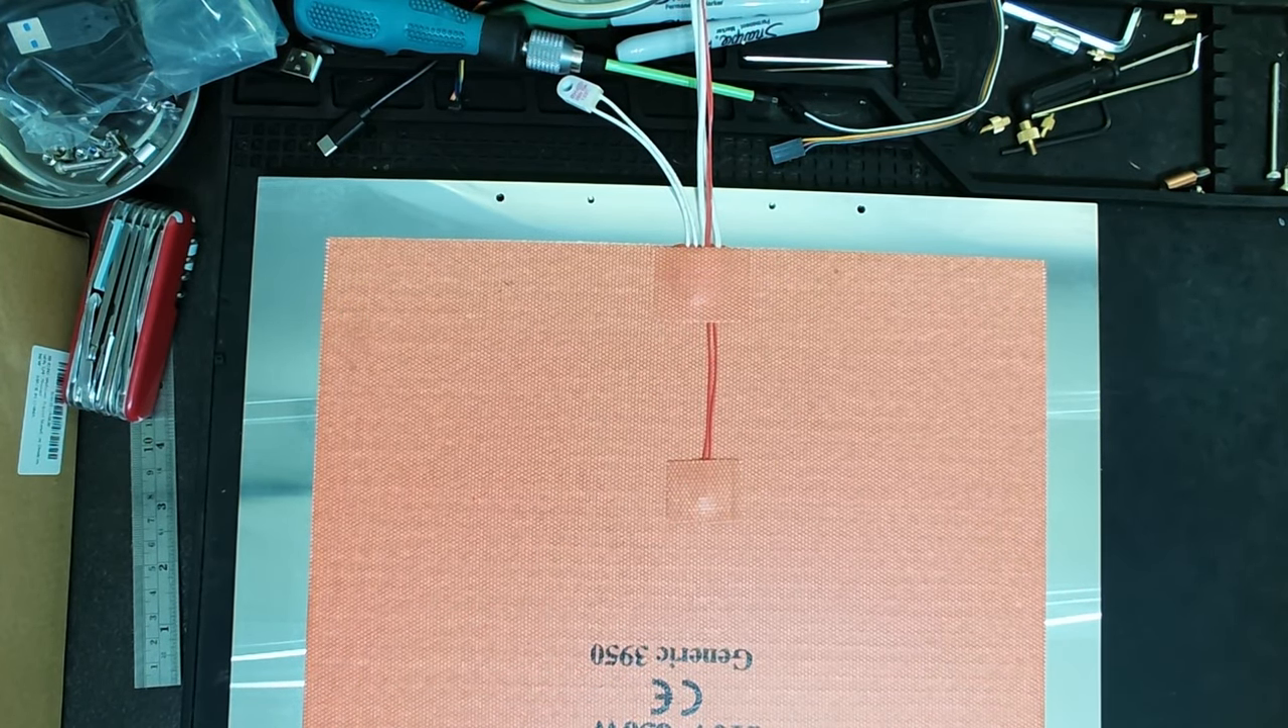So right now I have the heated pad installed, wires going towards the back.